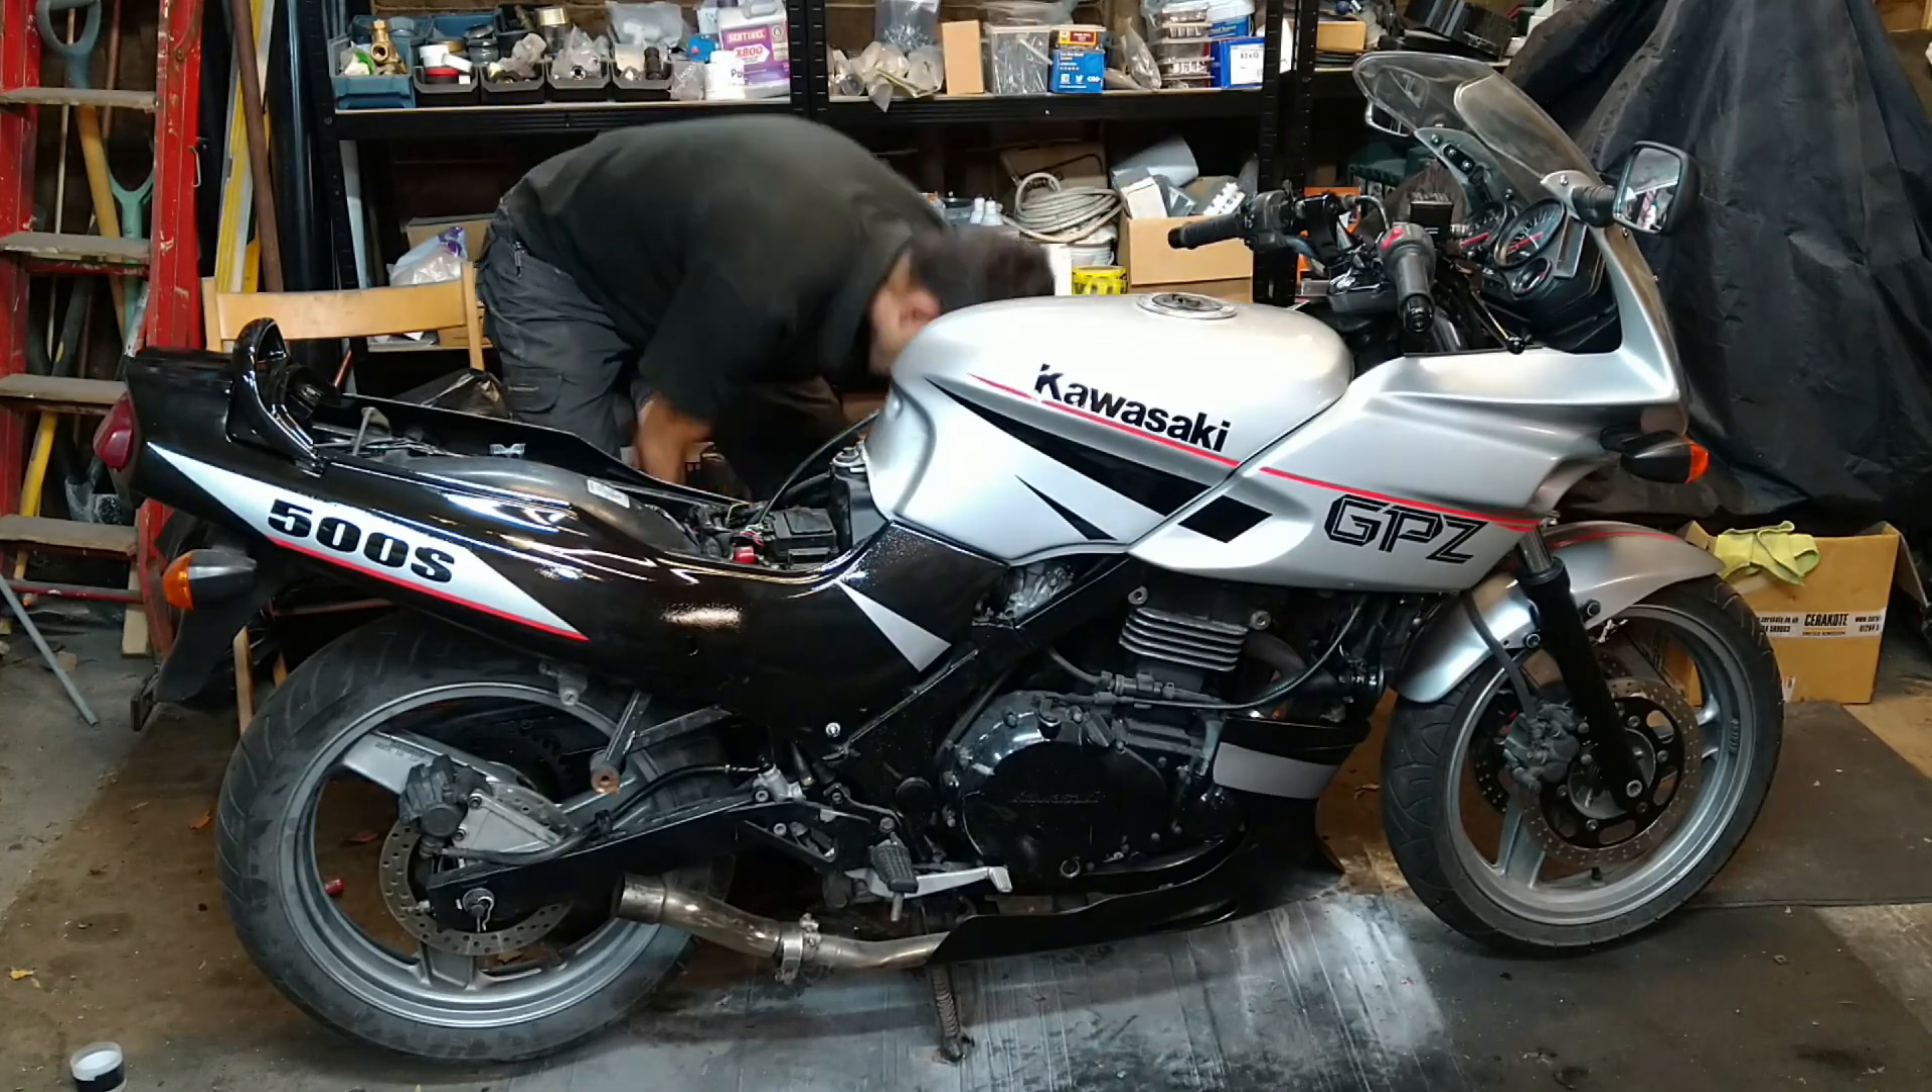We've done the tank, we've done the rear fenders, everything, I need to get a seat on this bike.